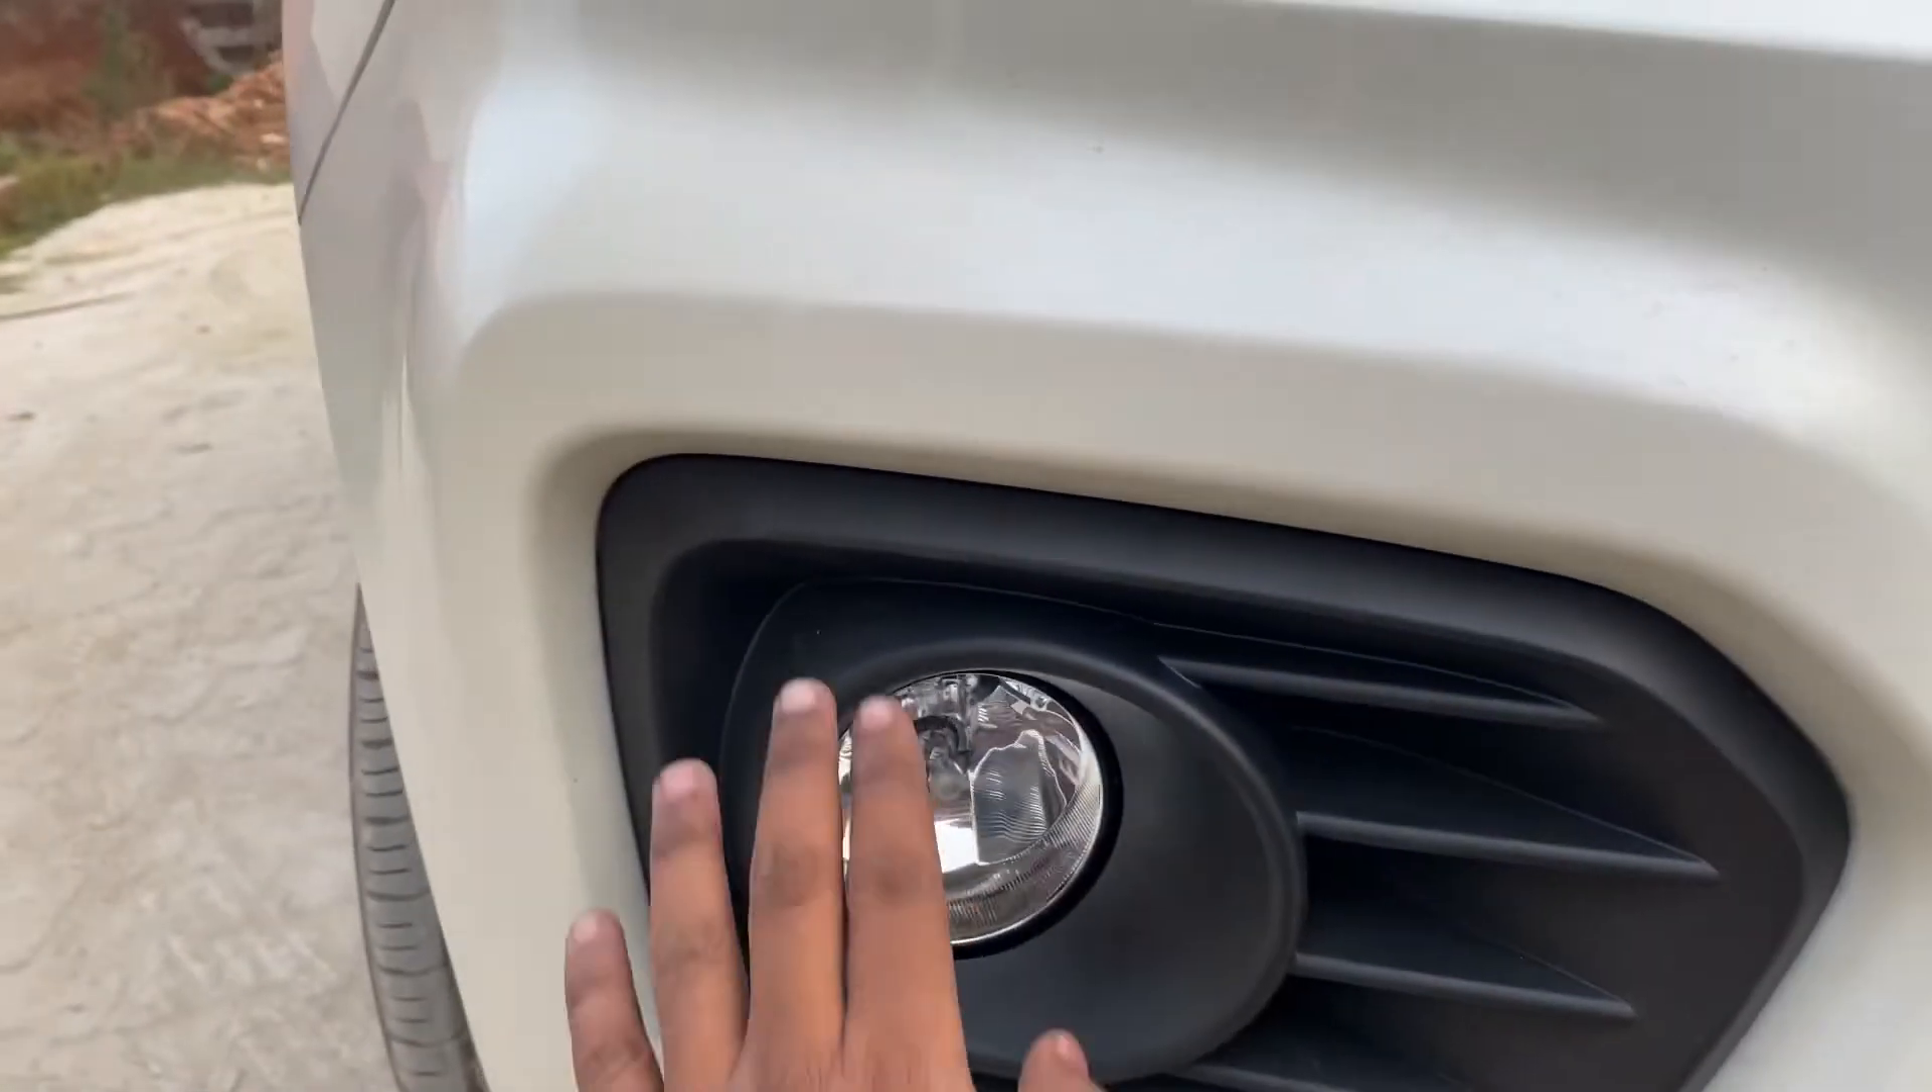गाड़ी के नीचे फोग लैम्प भी लग गया है और उसका जो कवर था फोग लैम्प का वो भी लग चुका है।